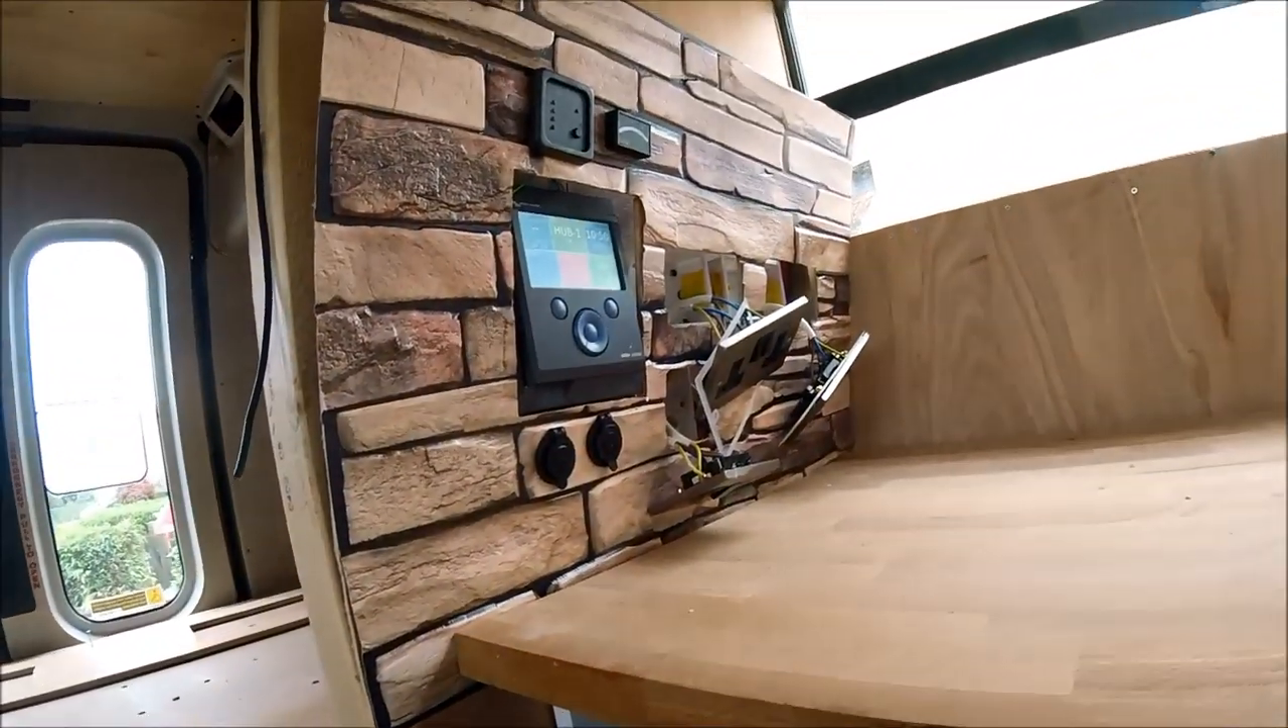It's just a case of now putting the final cables up to the sockets which as you can see I'm halfway through at the moment.